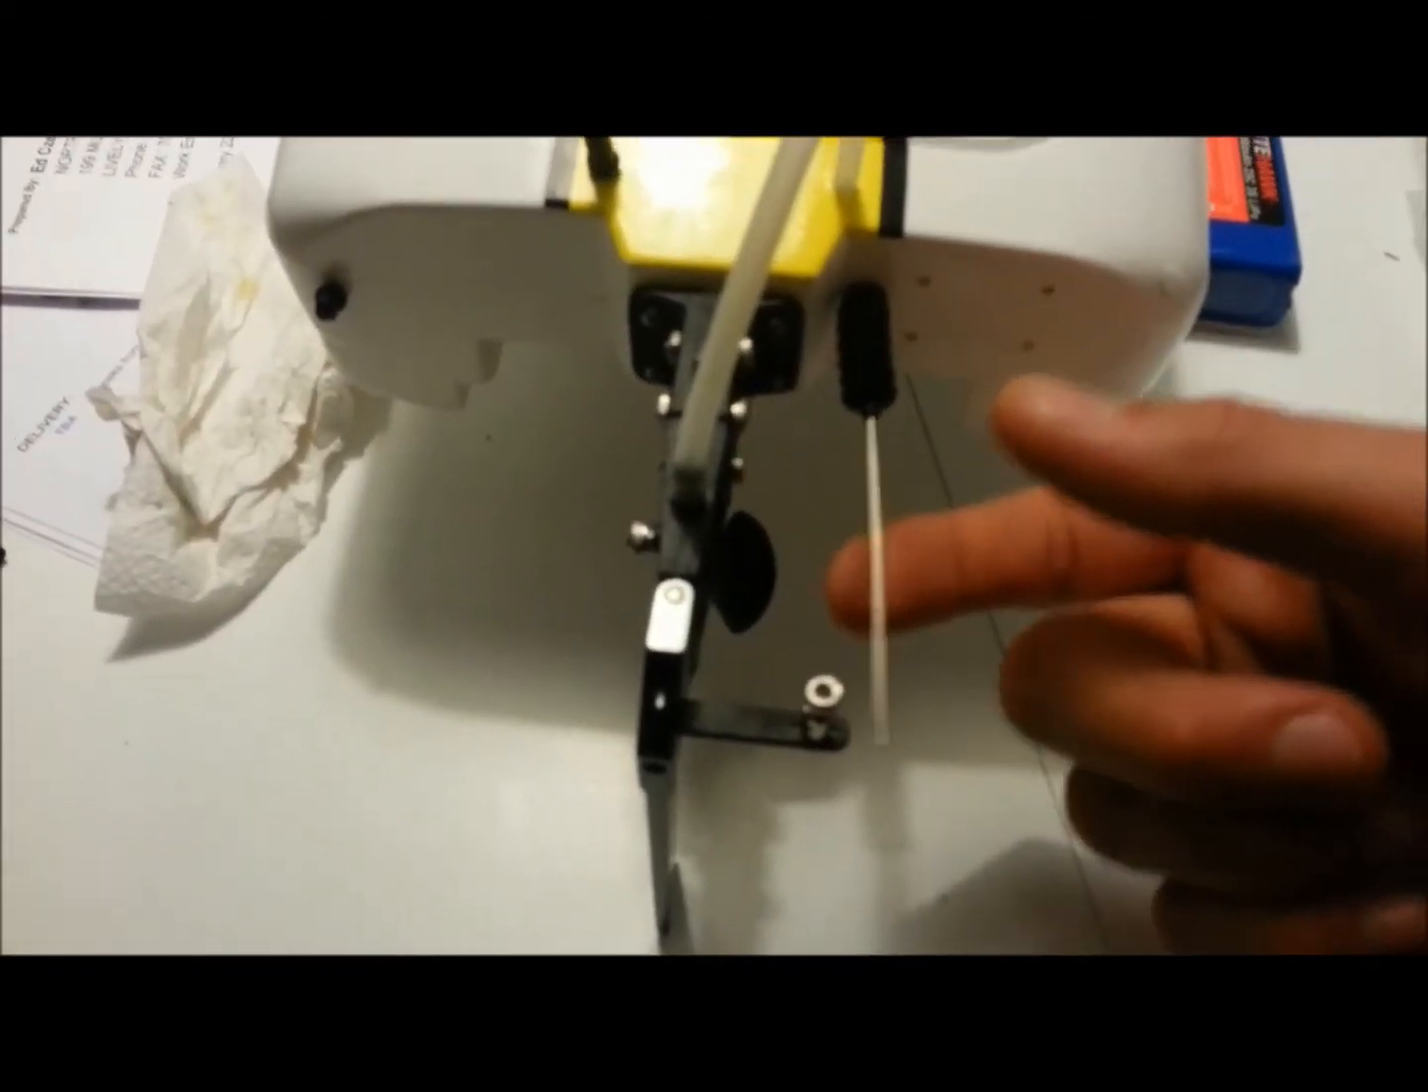Yes, I see that my steering rod is not connected. That's because I'm waiting for glue to dry on the rudder.